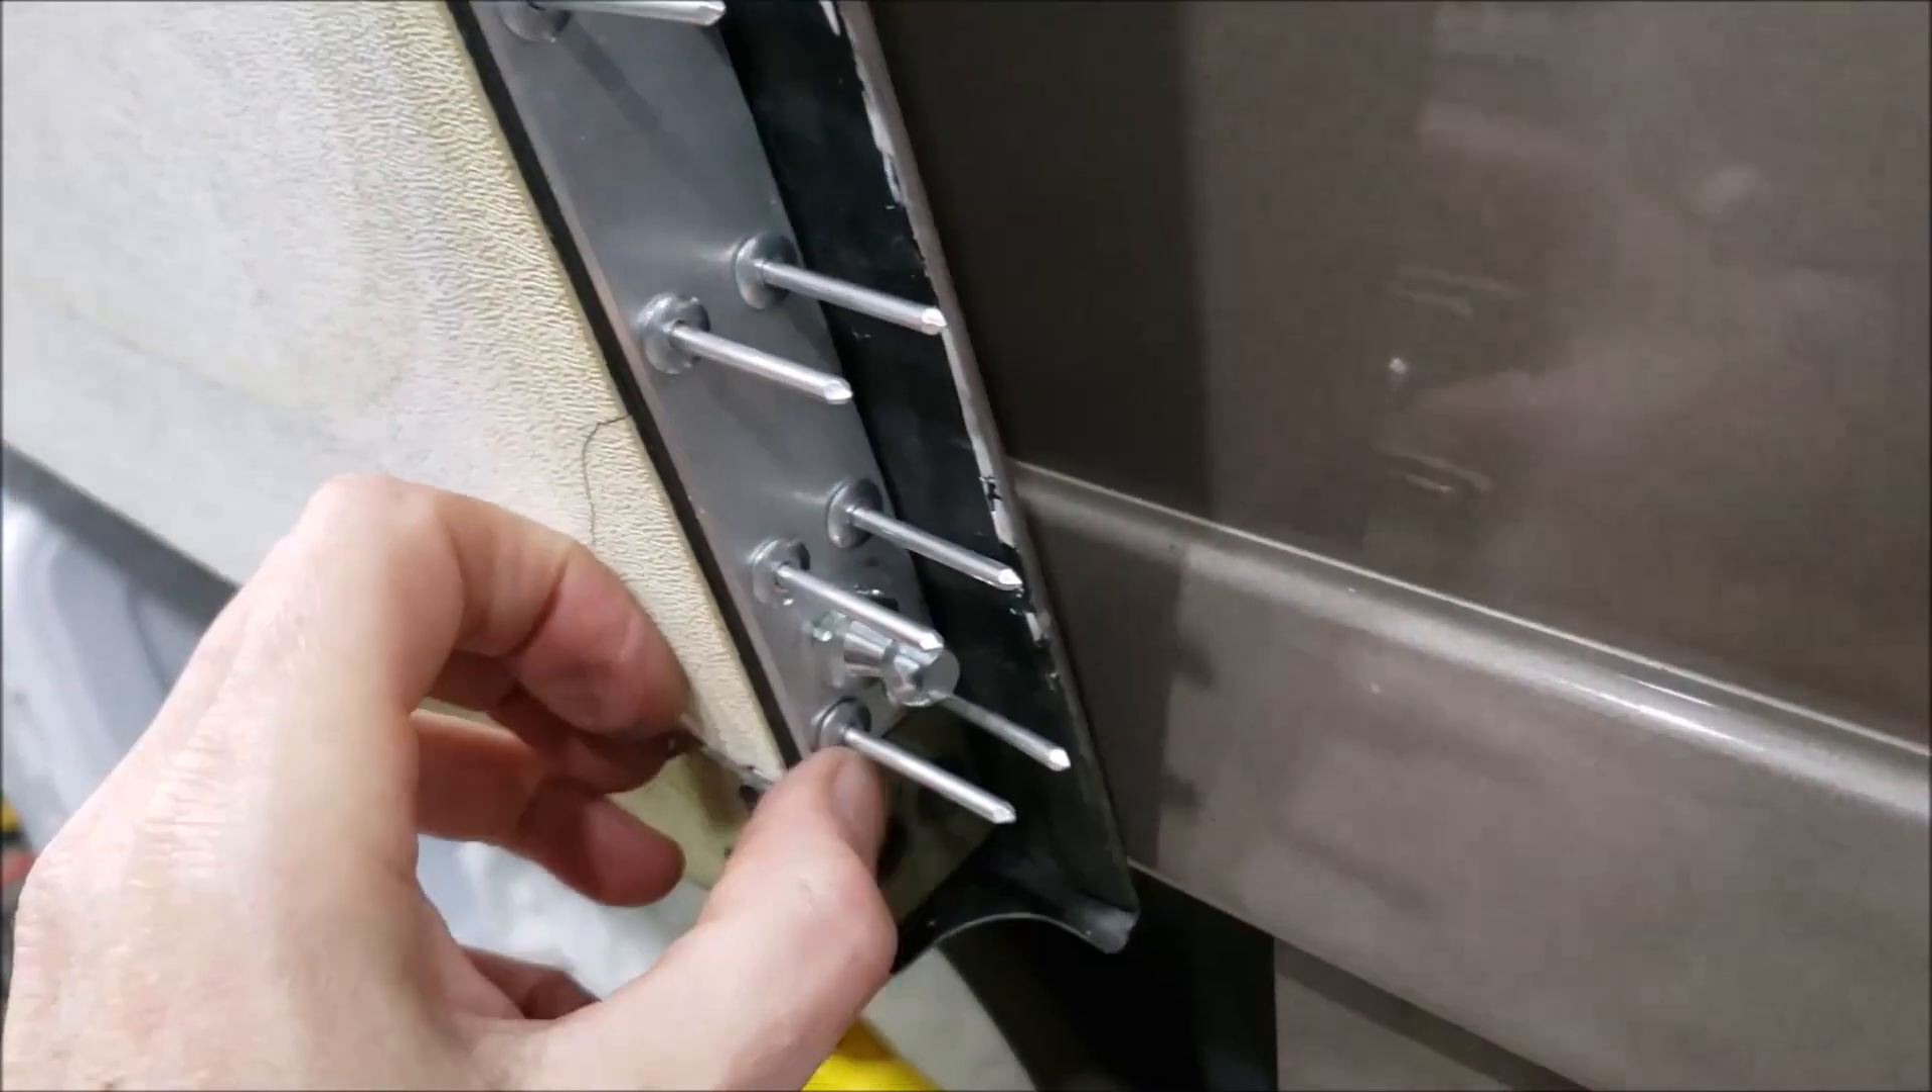See I've done a dry run. I've got all the rivets in place.